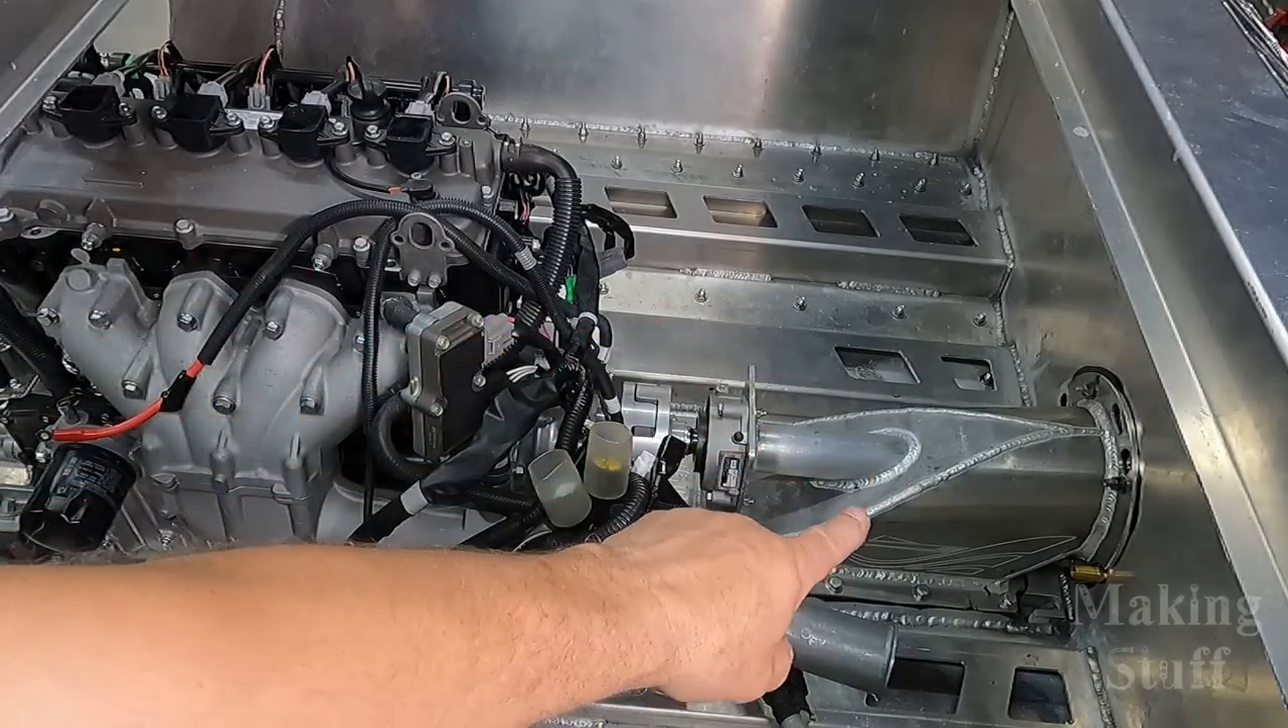So here's where the project sits right now. The engine is mounted in the boat.